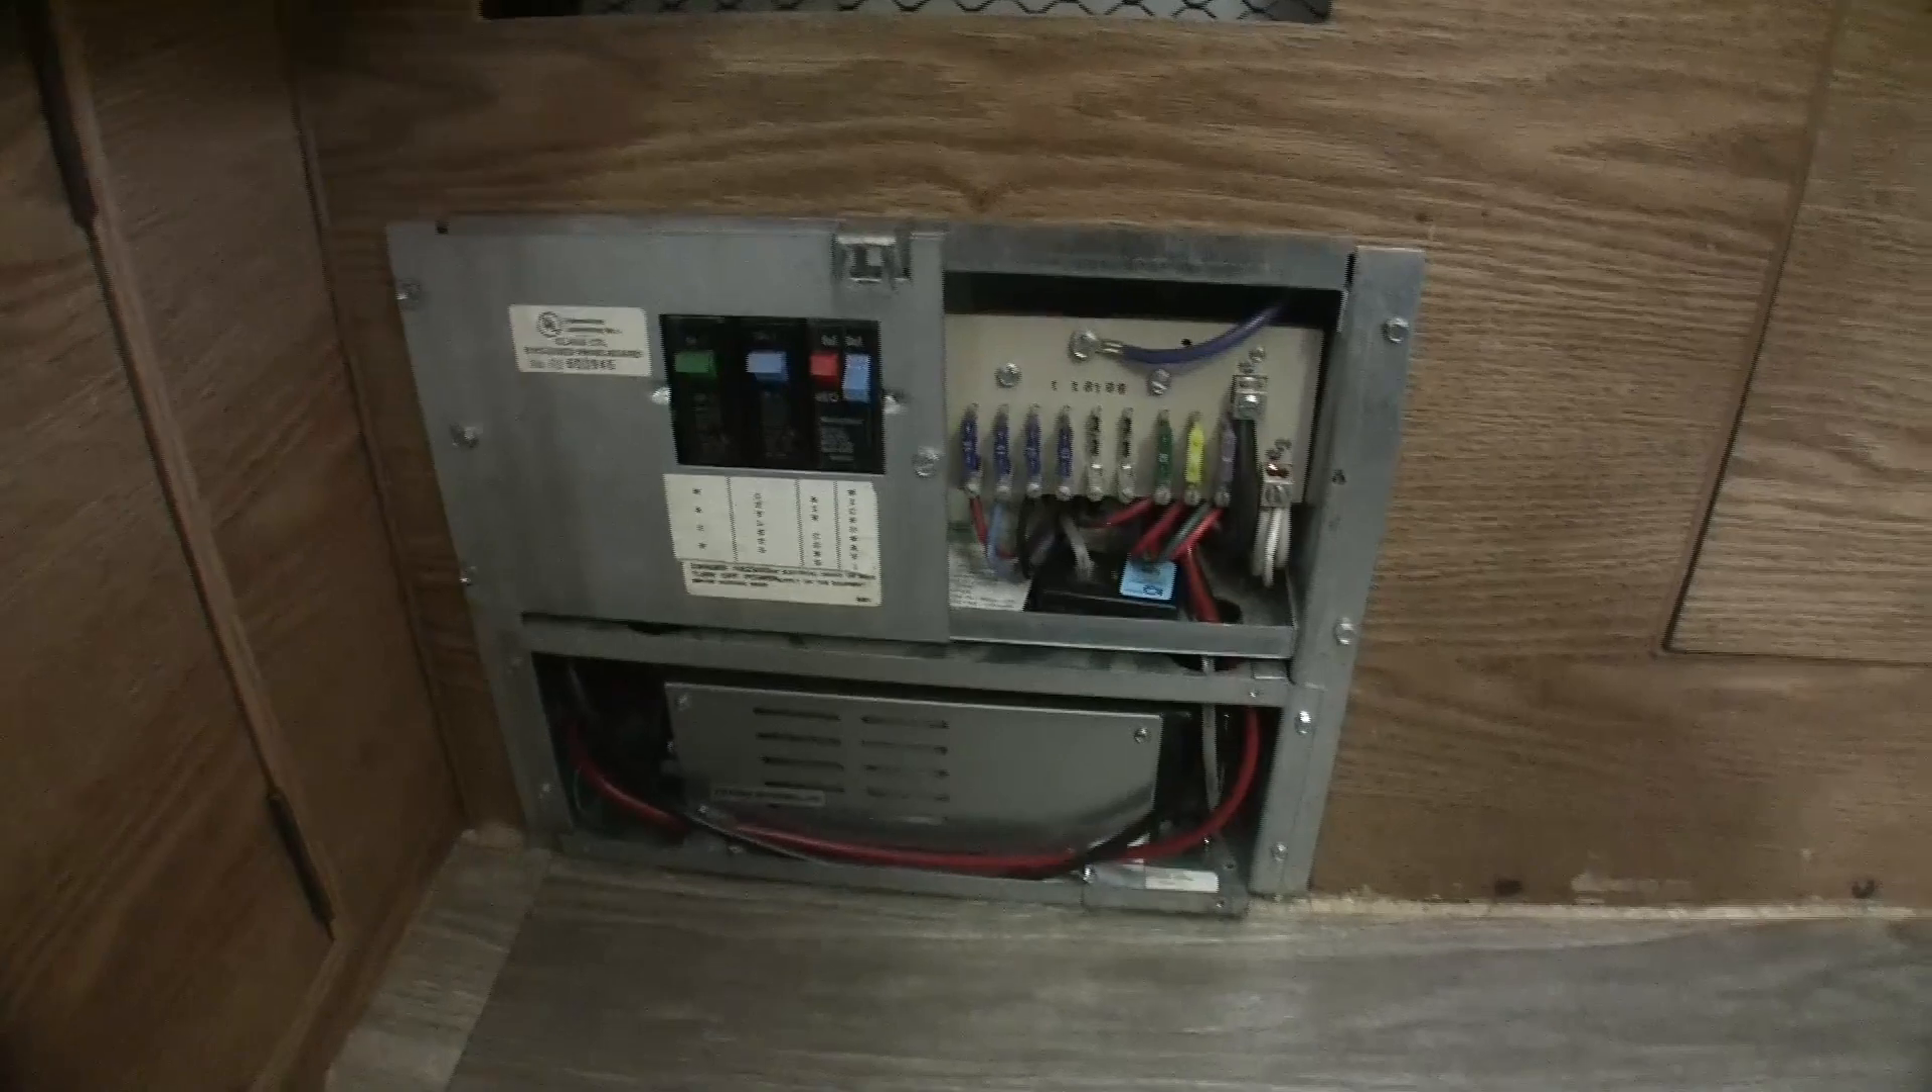Okay, I've got the cover off our power converter system down here.